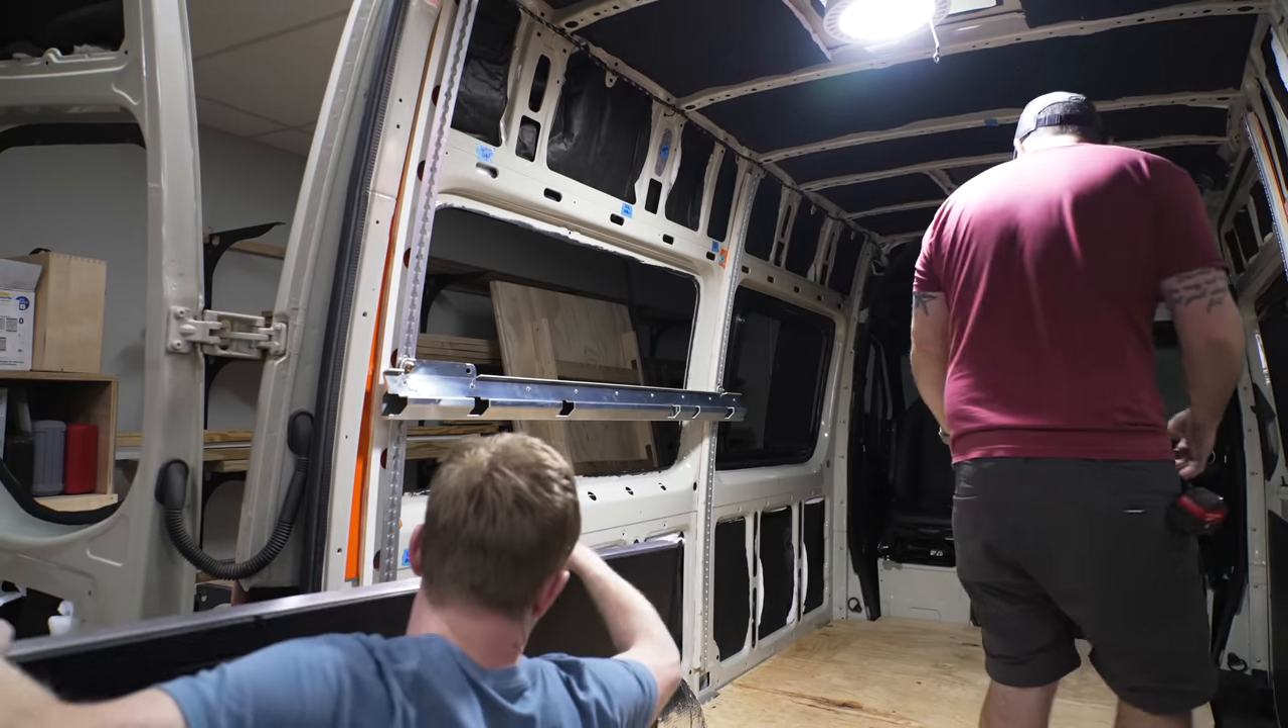We got the bed rail mounted to the L-Track, and as you can see with the L-Track mounted in this vertical orientation, there is a ridiculous amount of flexibility in the bed height, hence this bed system being named the elevator bed.